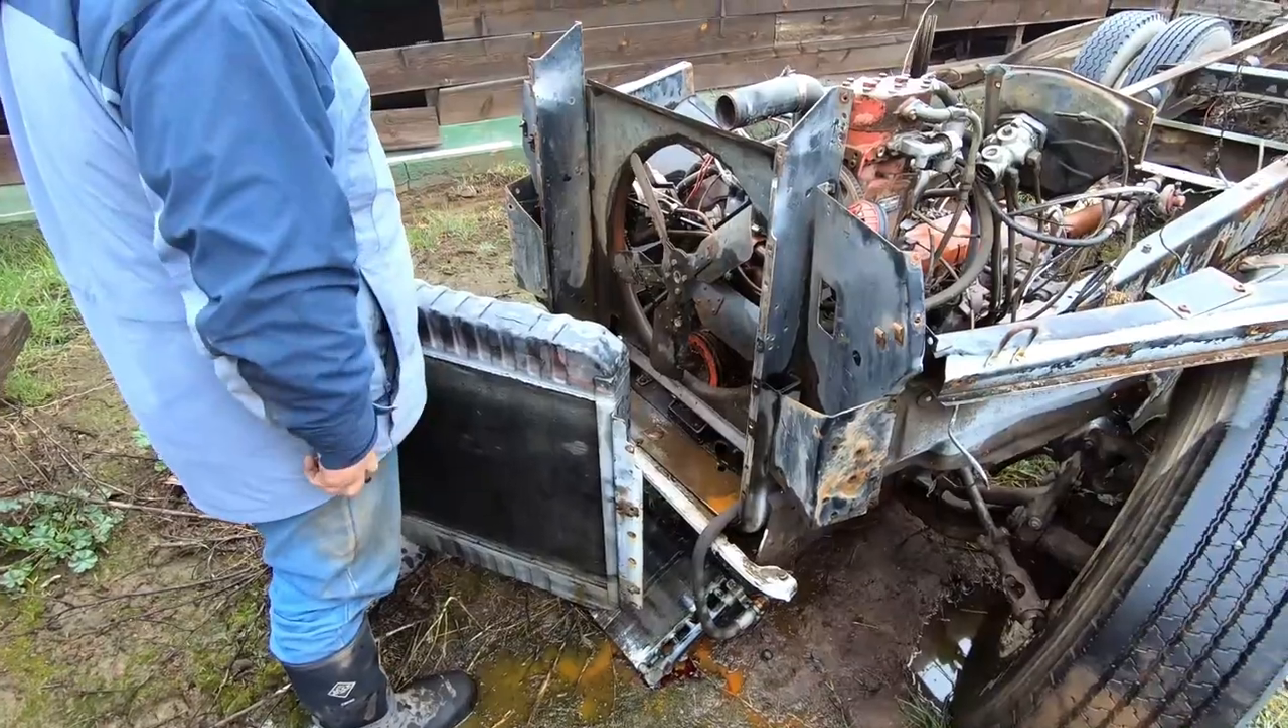Looks like Ryan has this radiator off.